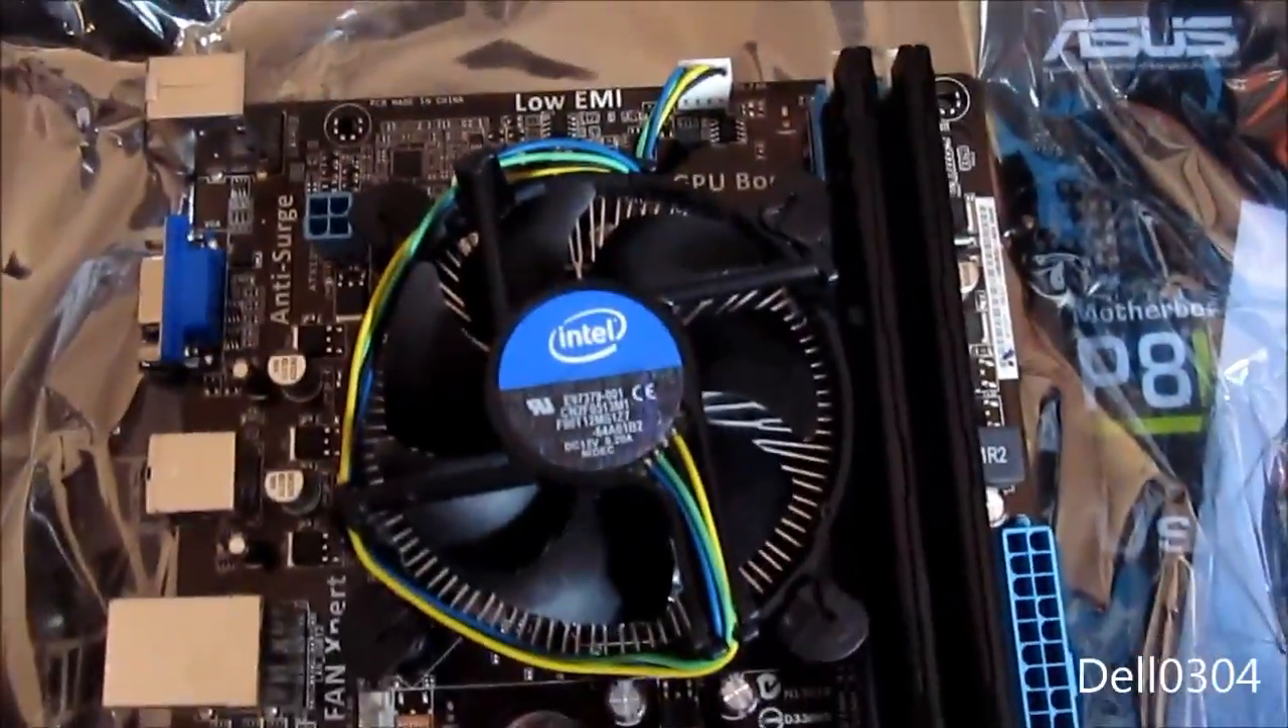Okay we got the heatsink on um got the cpu fan plugged in right there and uh yeah we are ready to rock and roll.